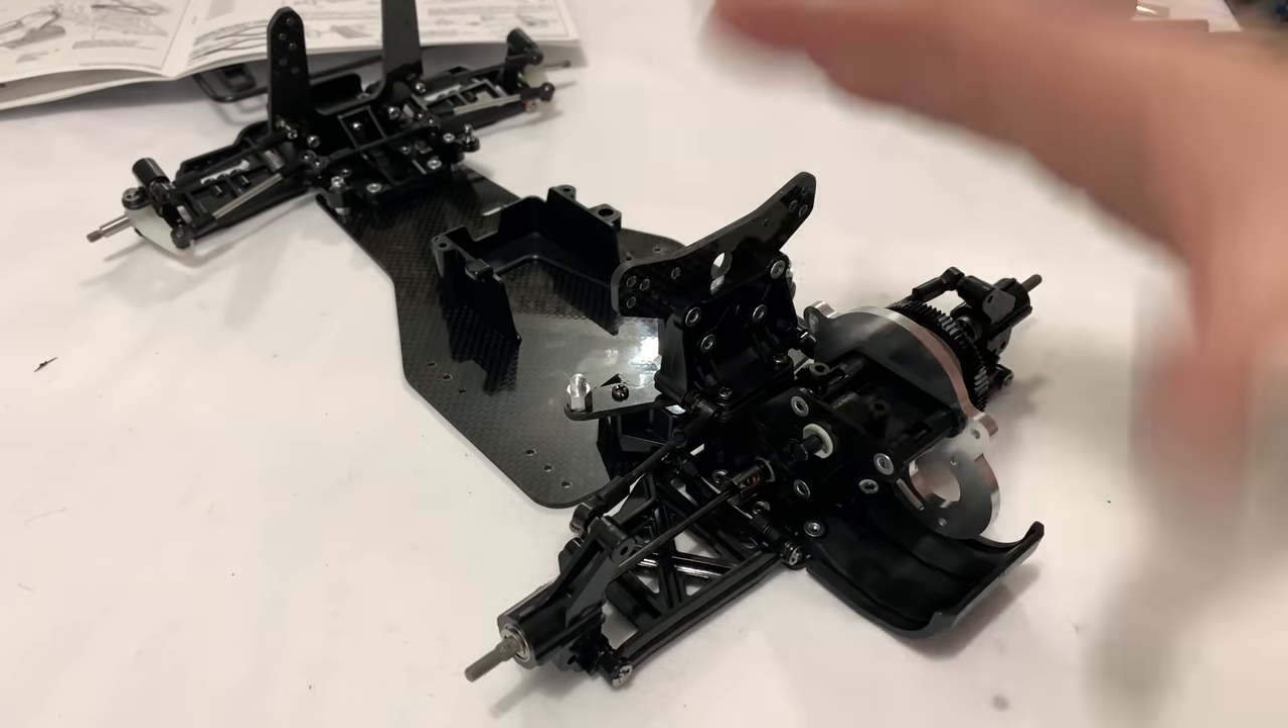Right, so, that's the arms on, all connected.